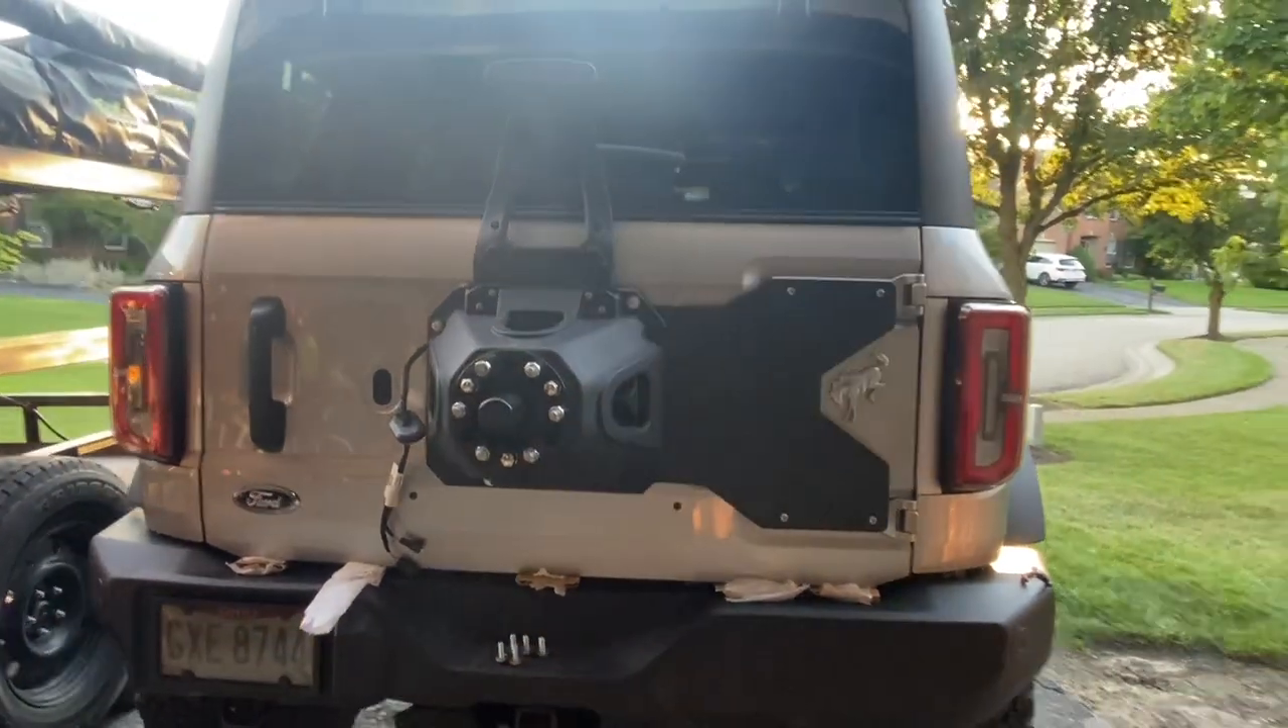As you can see, all of the bolts are not in yet. I have just a couple of them in there to get the alignment squared away.